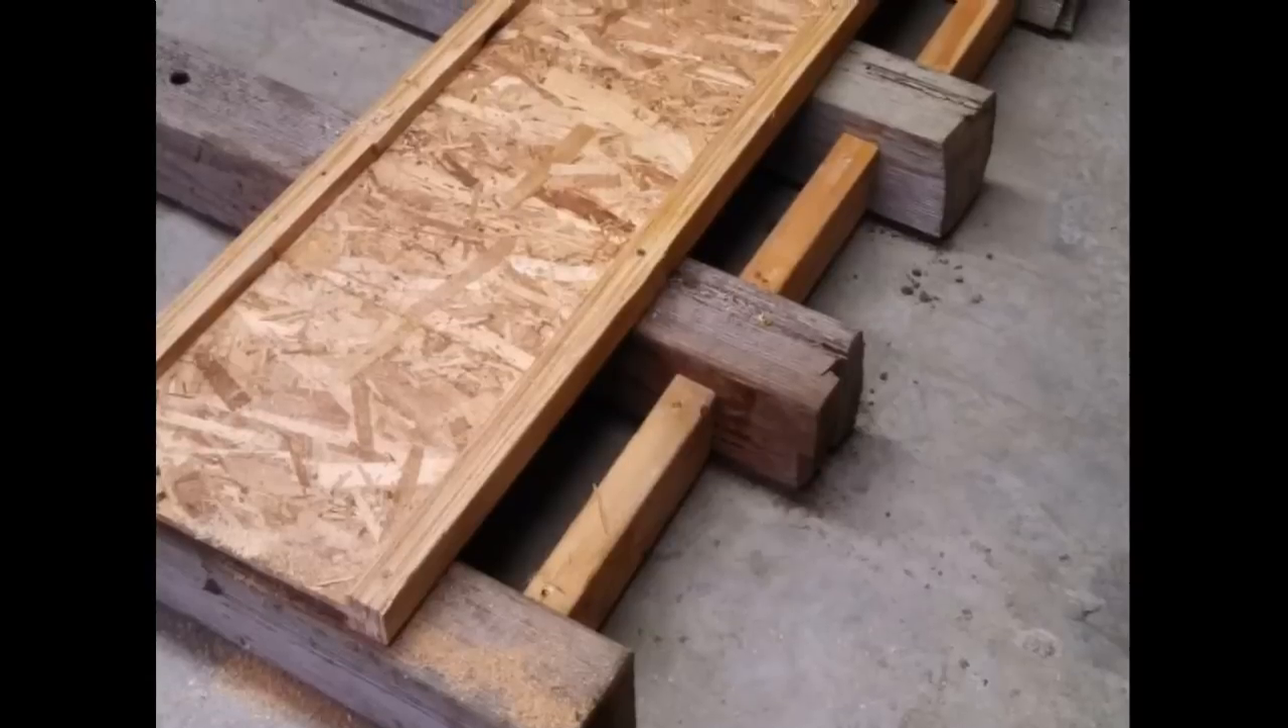Then between each of the beams I added blocking and the blocking is there mostly again for the way I want to handle this thing moving it with the tractor back and forth.